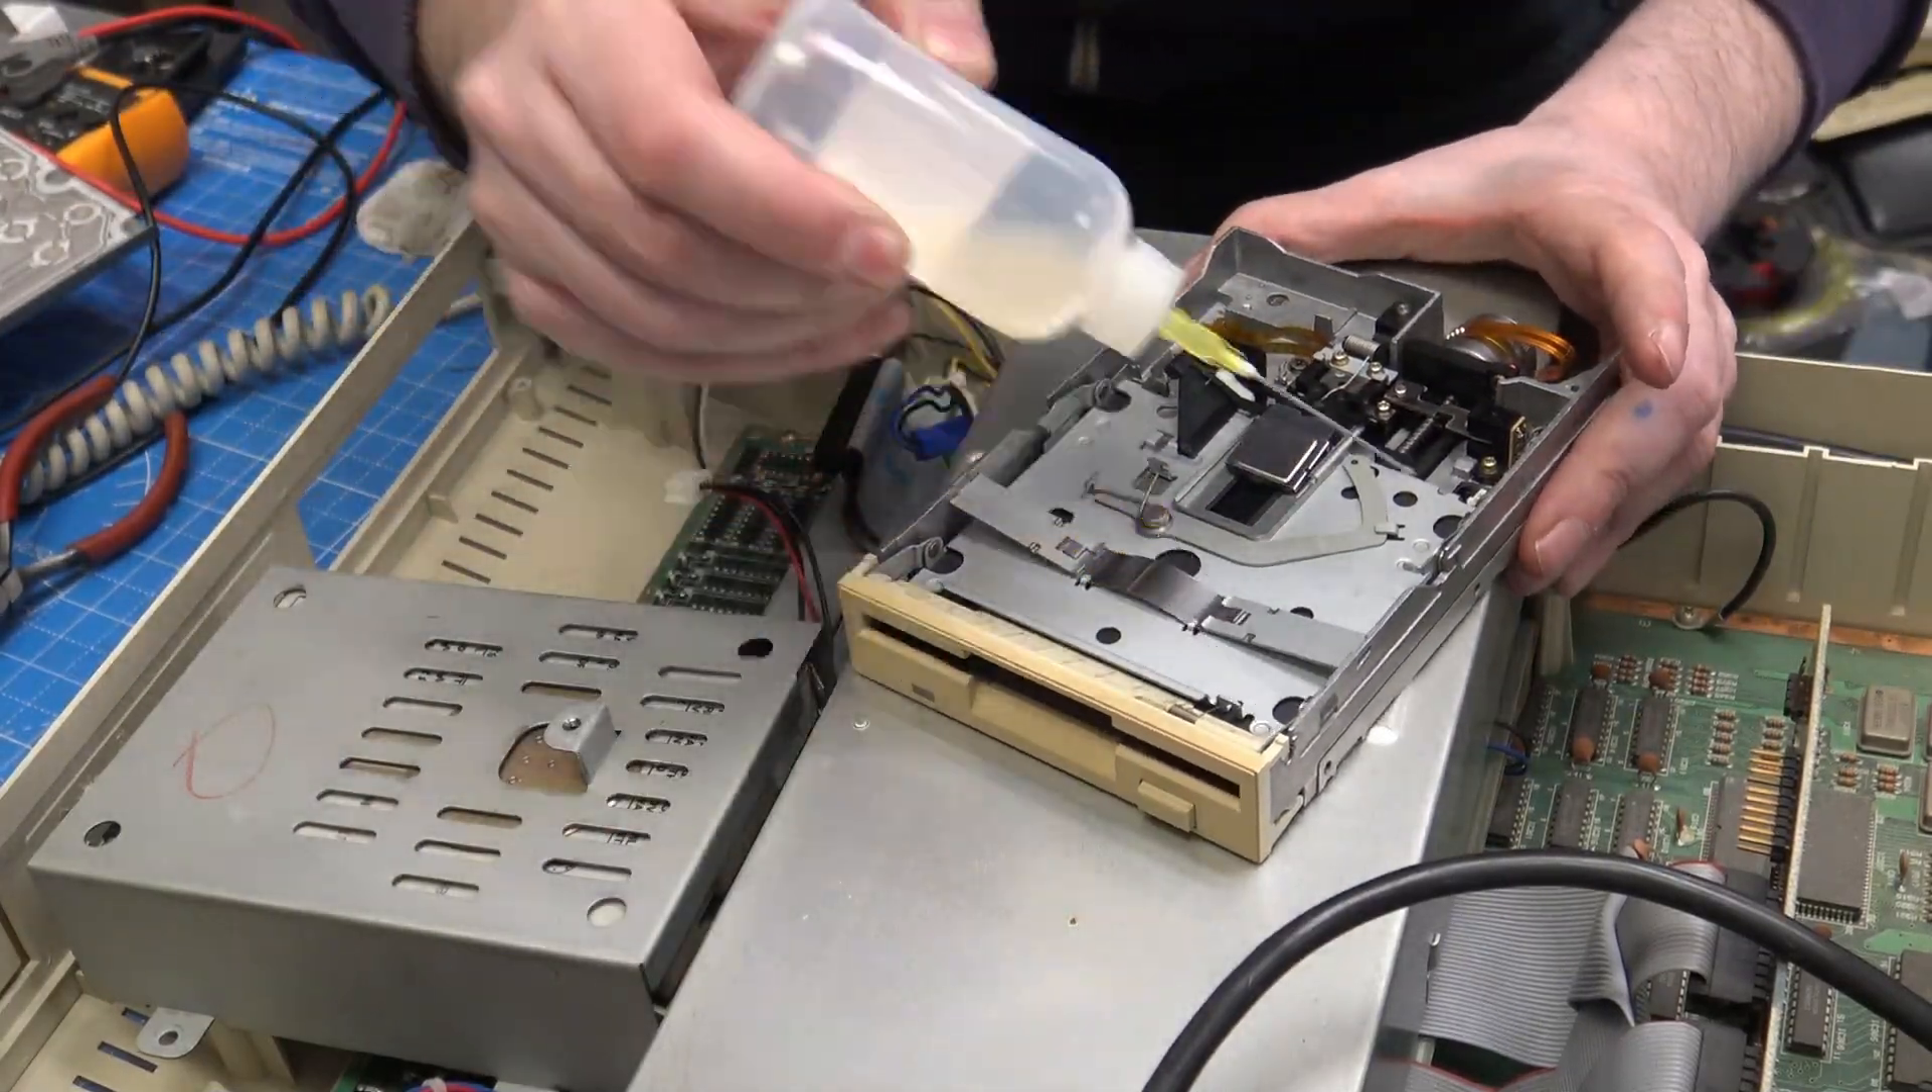Now we have the top off the drive.